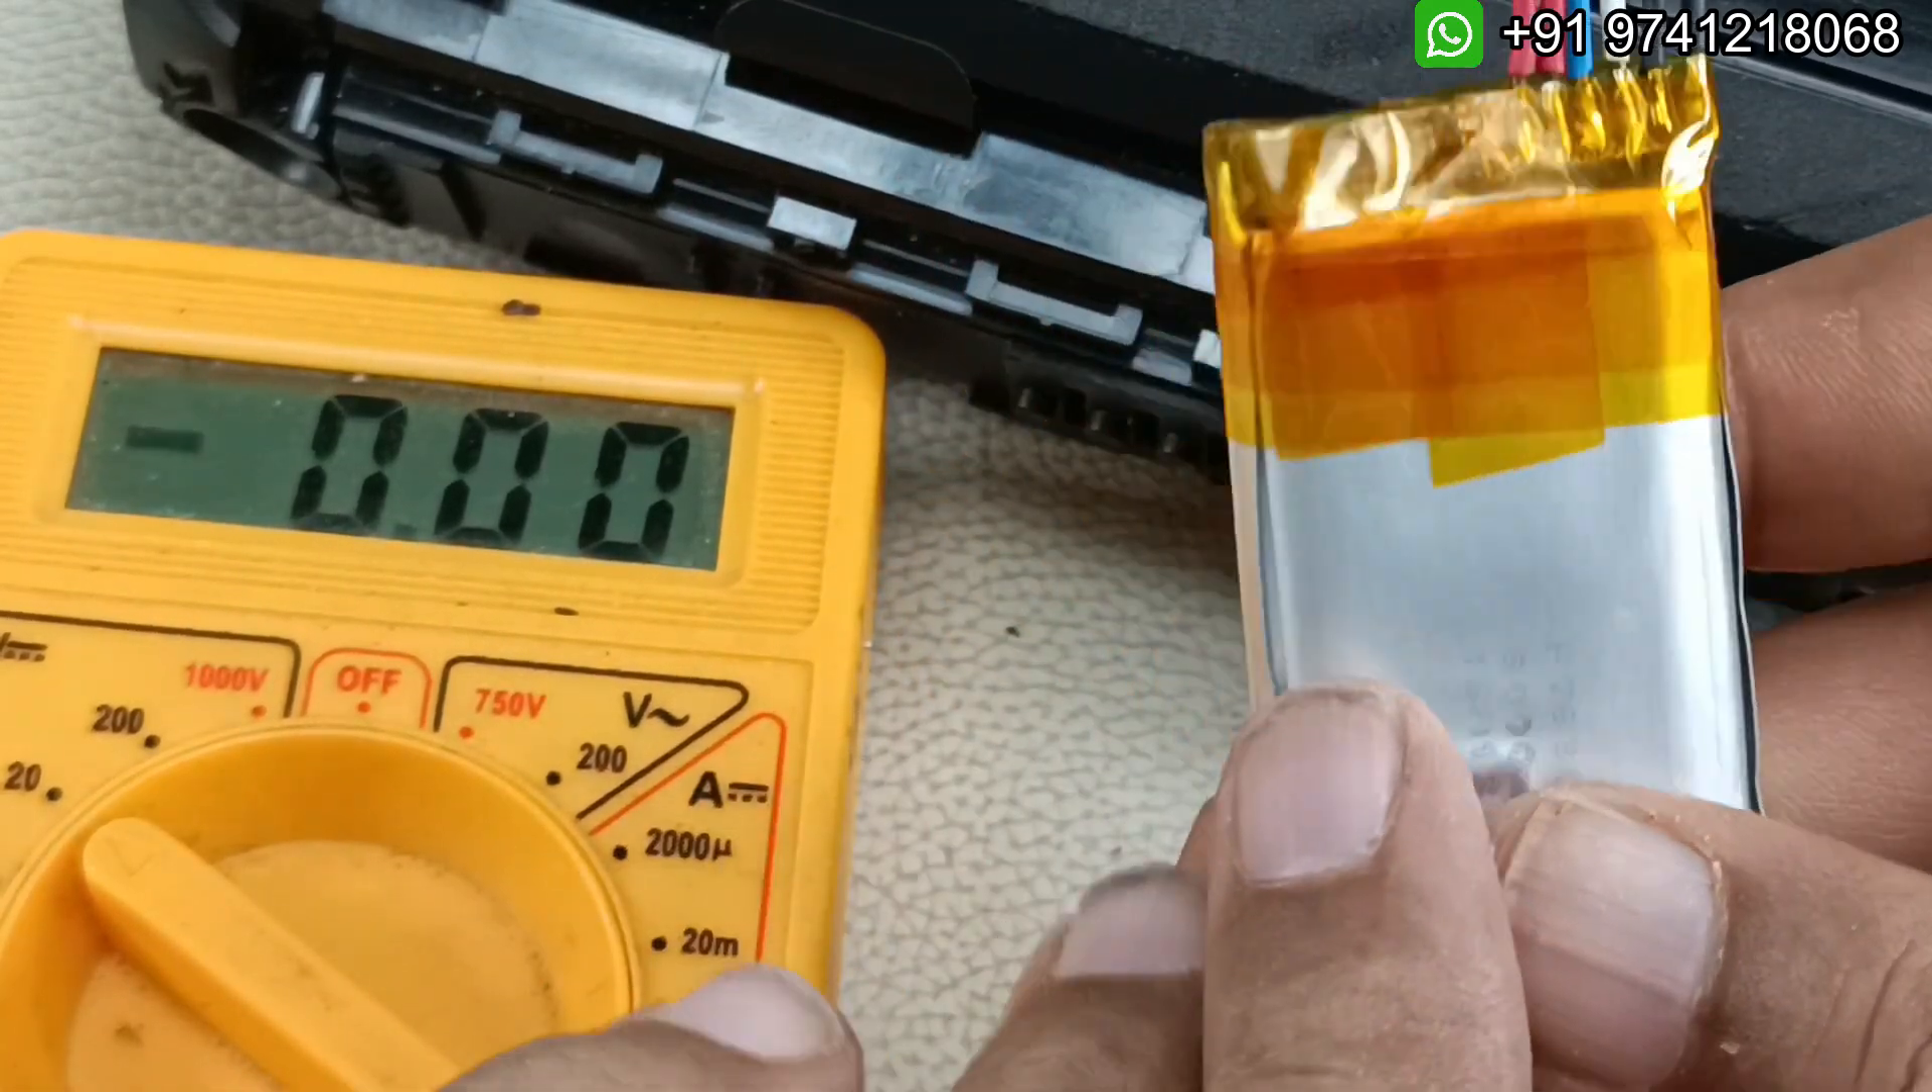I have used the heat resistant tape here for the bms and the battery so now only i have to install the heat sleeve here.